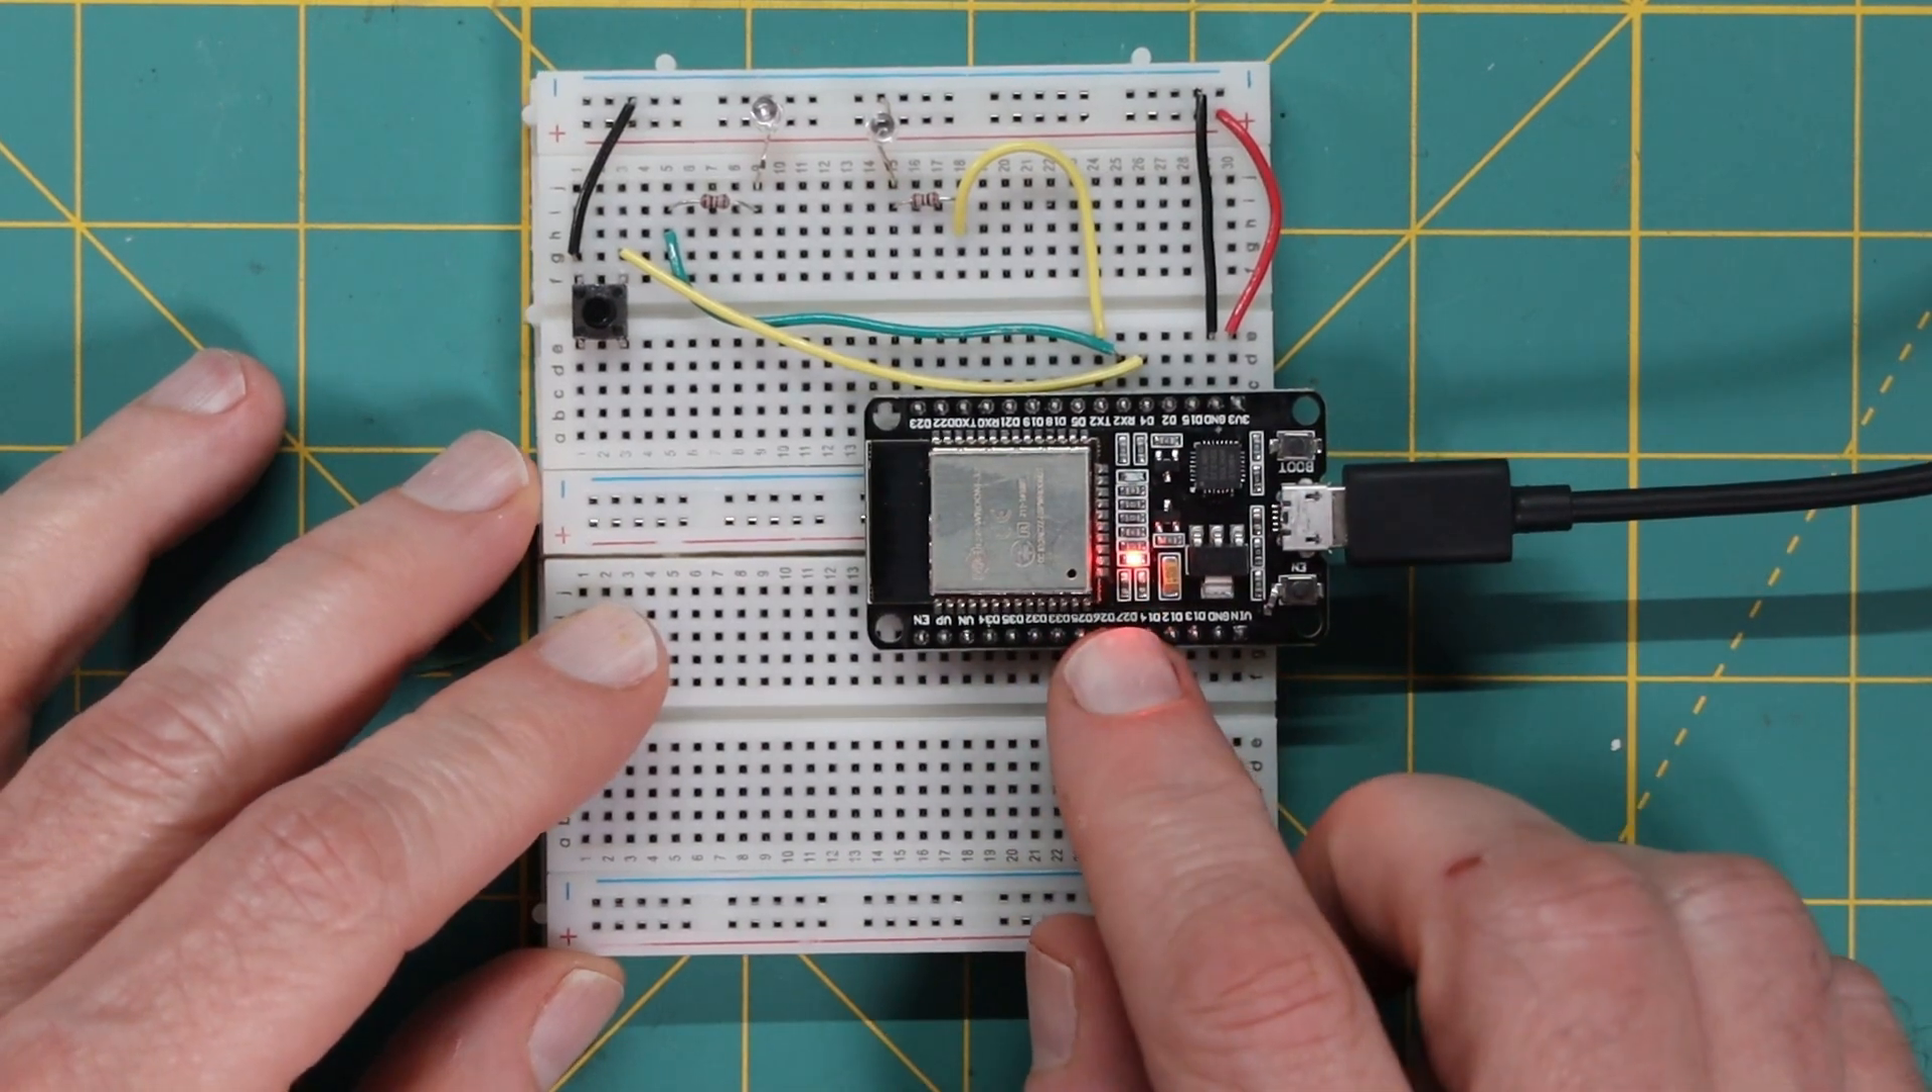What I've done here is I've moved the board to a breadboard.